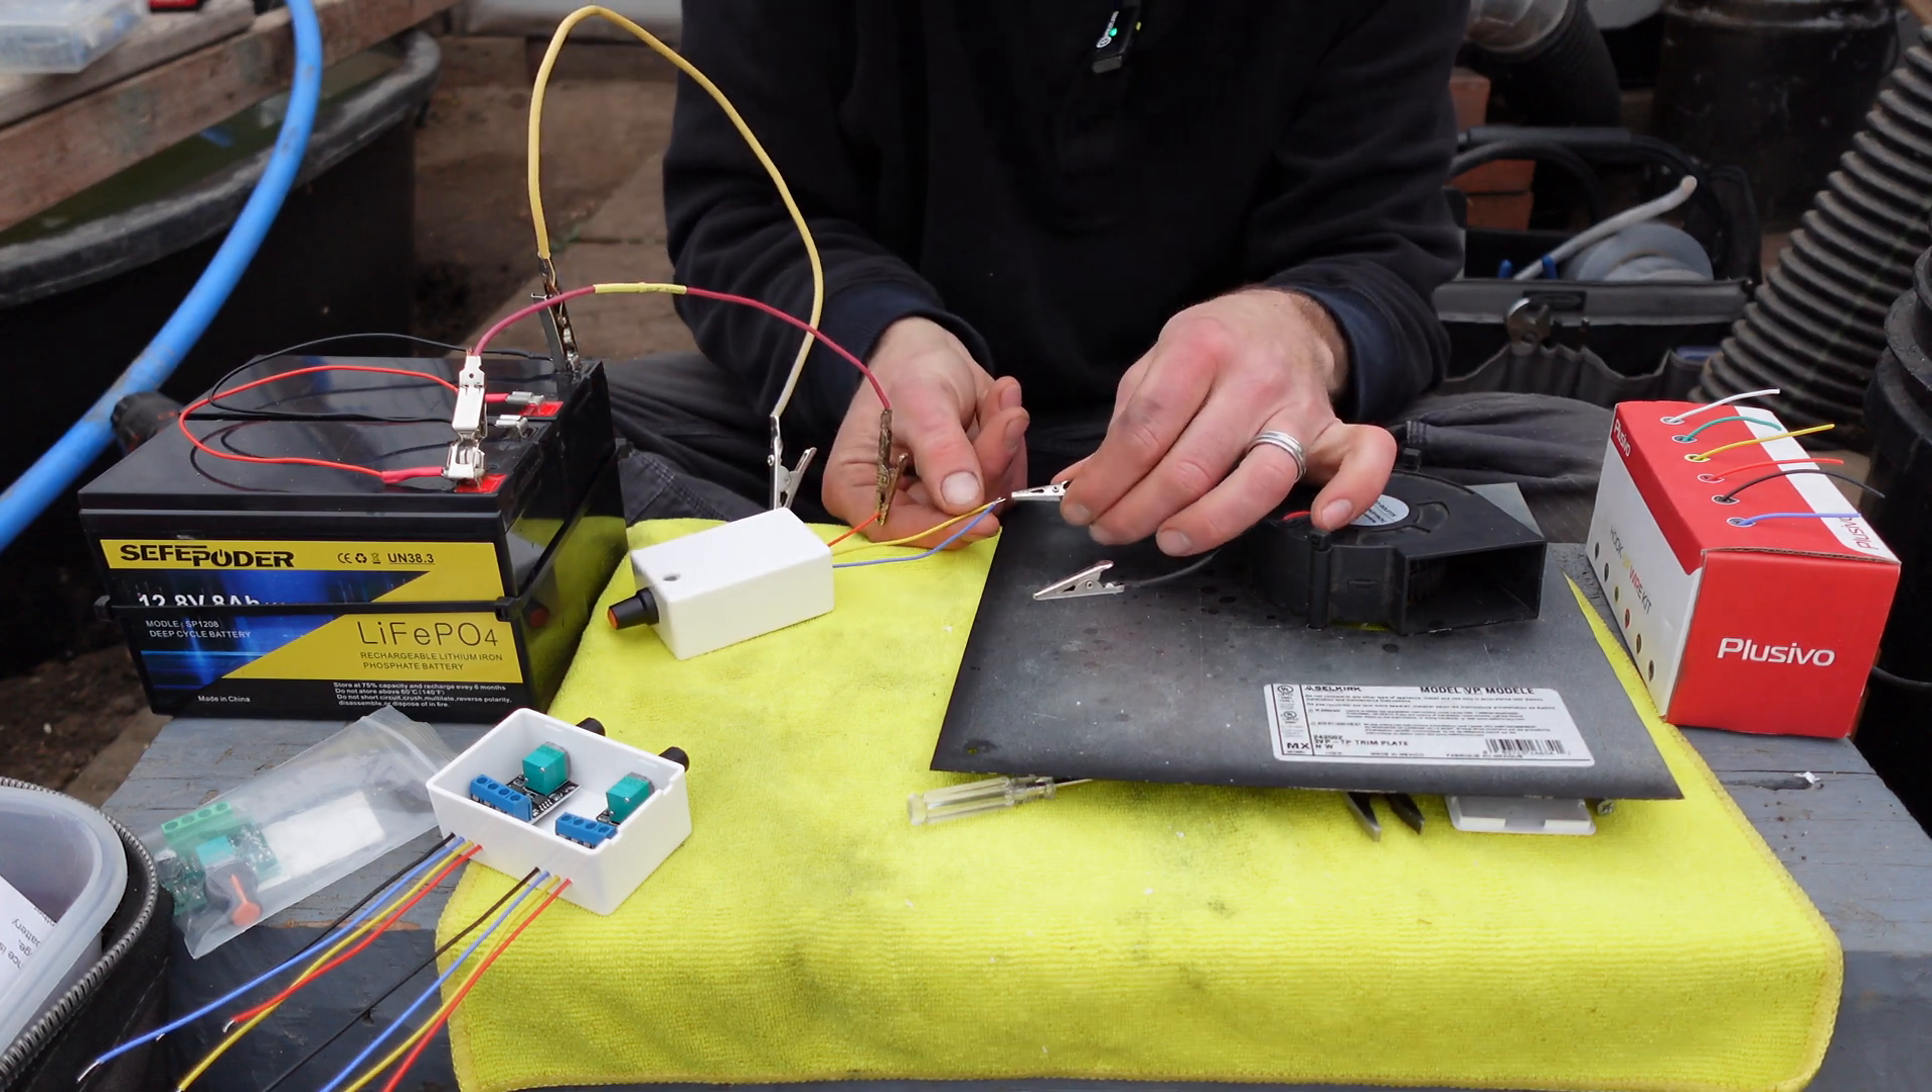We've got our positive and negative to the battery hooked up.